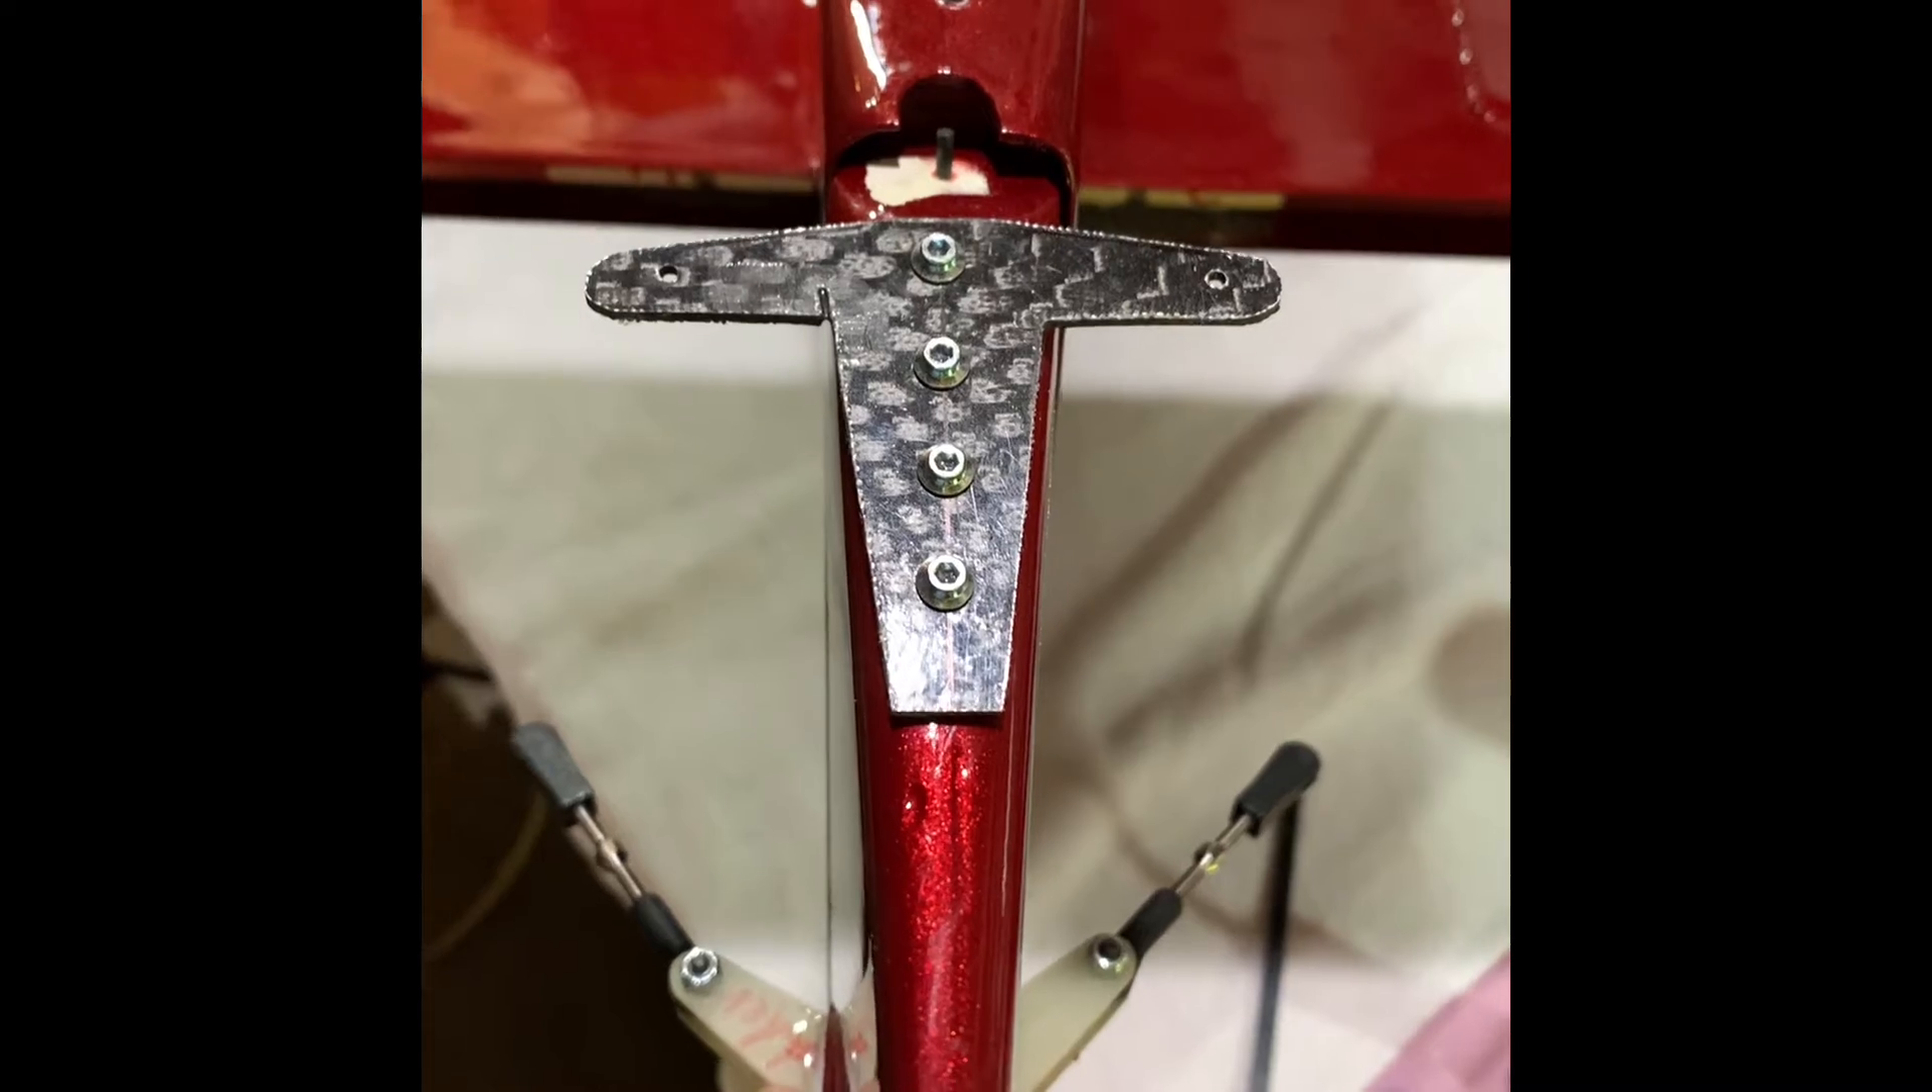So uh we have our pull pull bracket uh for the tail wheel installed.